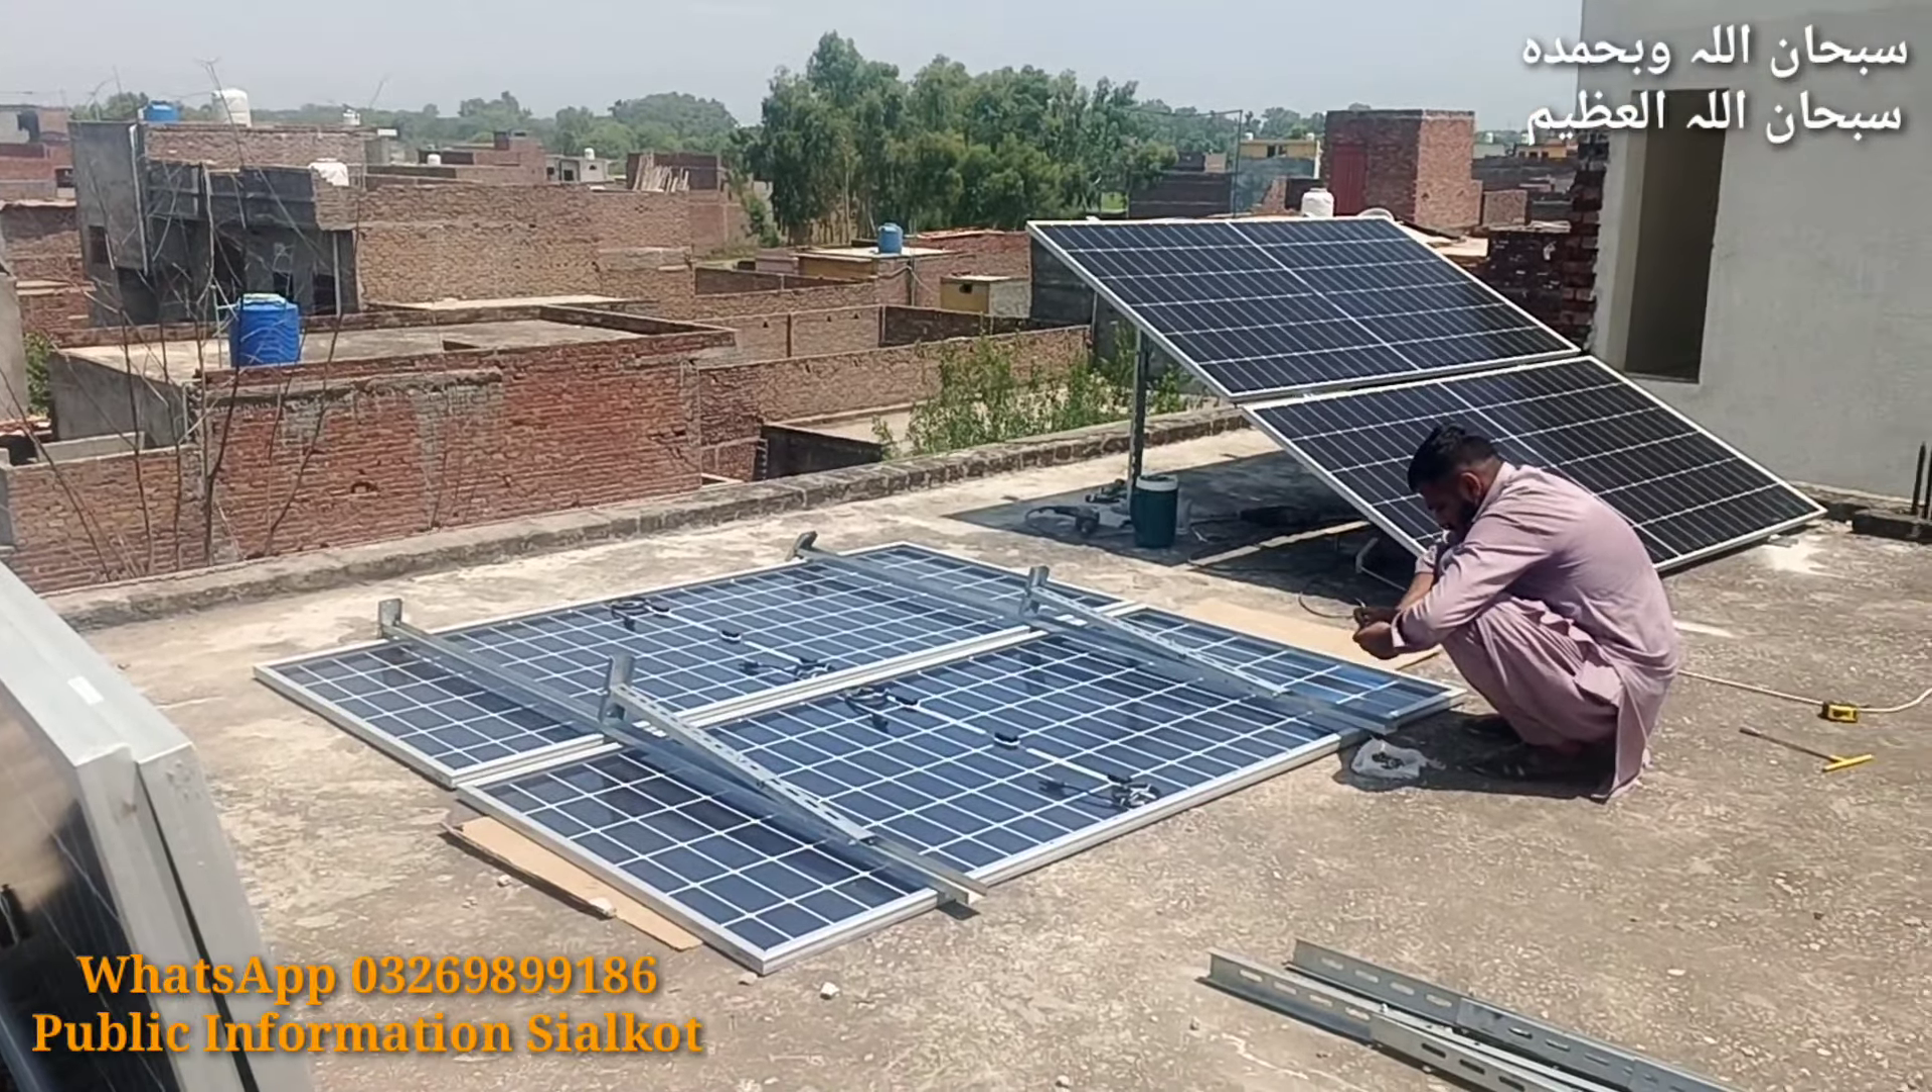ہمارا ایک سیٹ لگ گیا ہے اور دوسرا بھی ہم لگا رہے ہیں۔